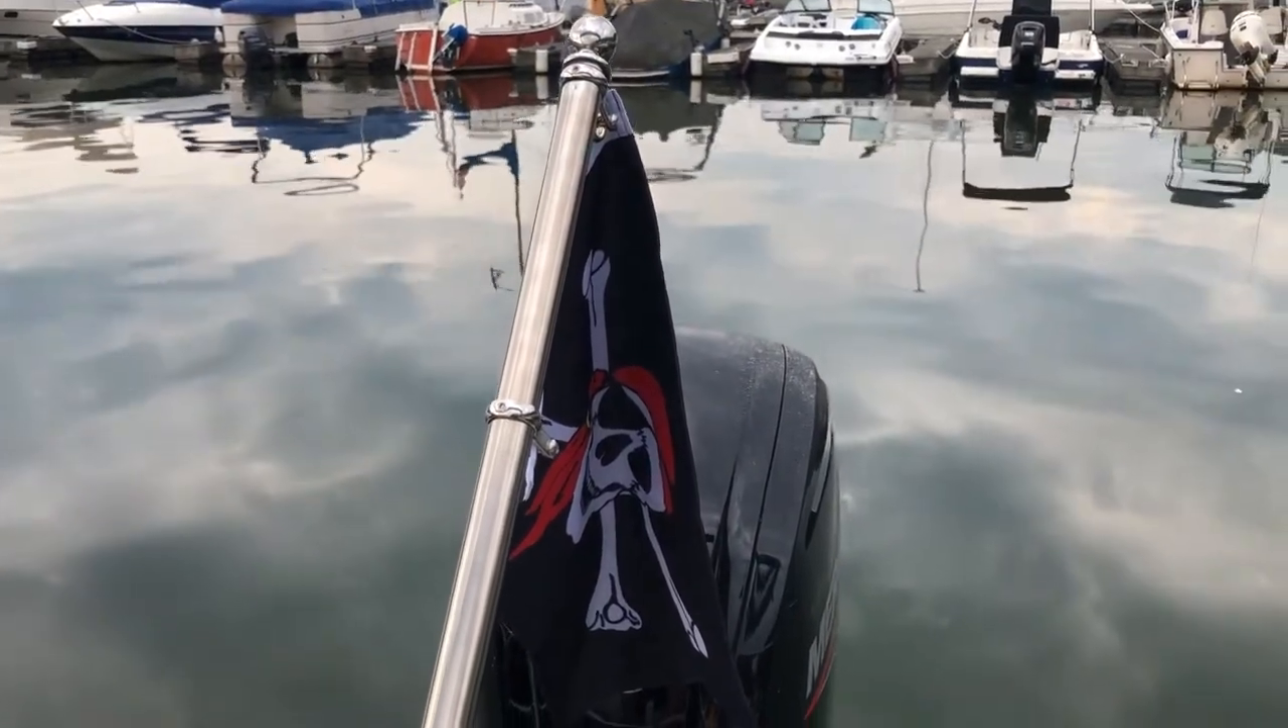Here's the flag all installed.